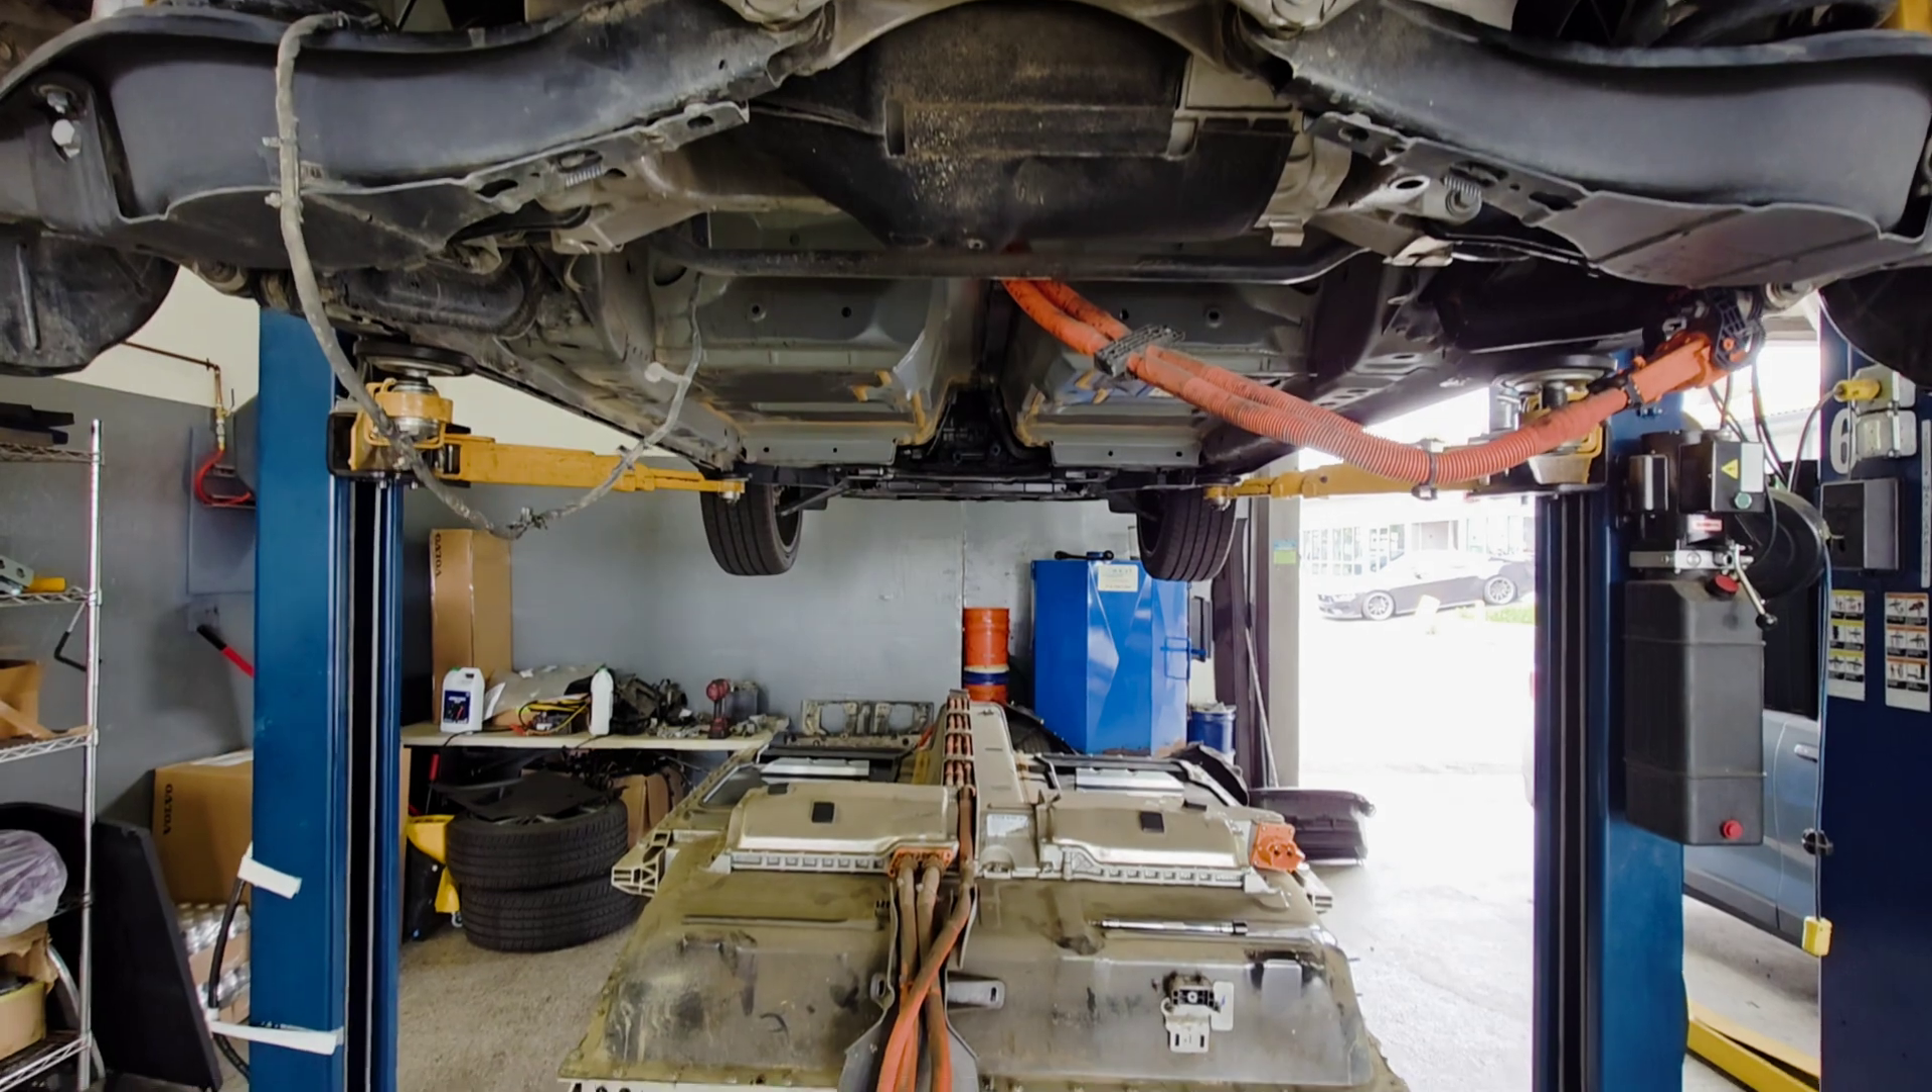After removing the high voltage cables and the battery bolts, the battery was pretty easy to remove.